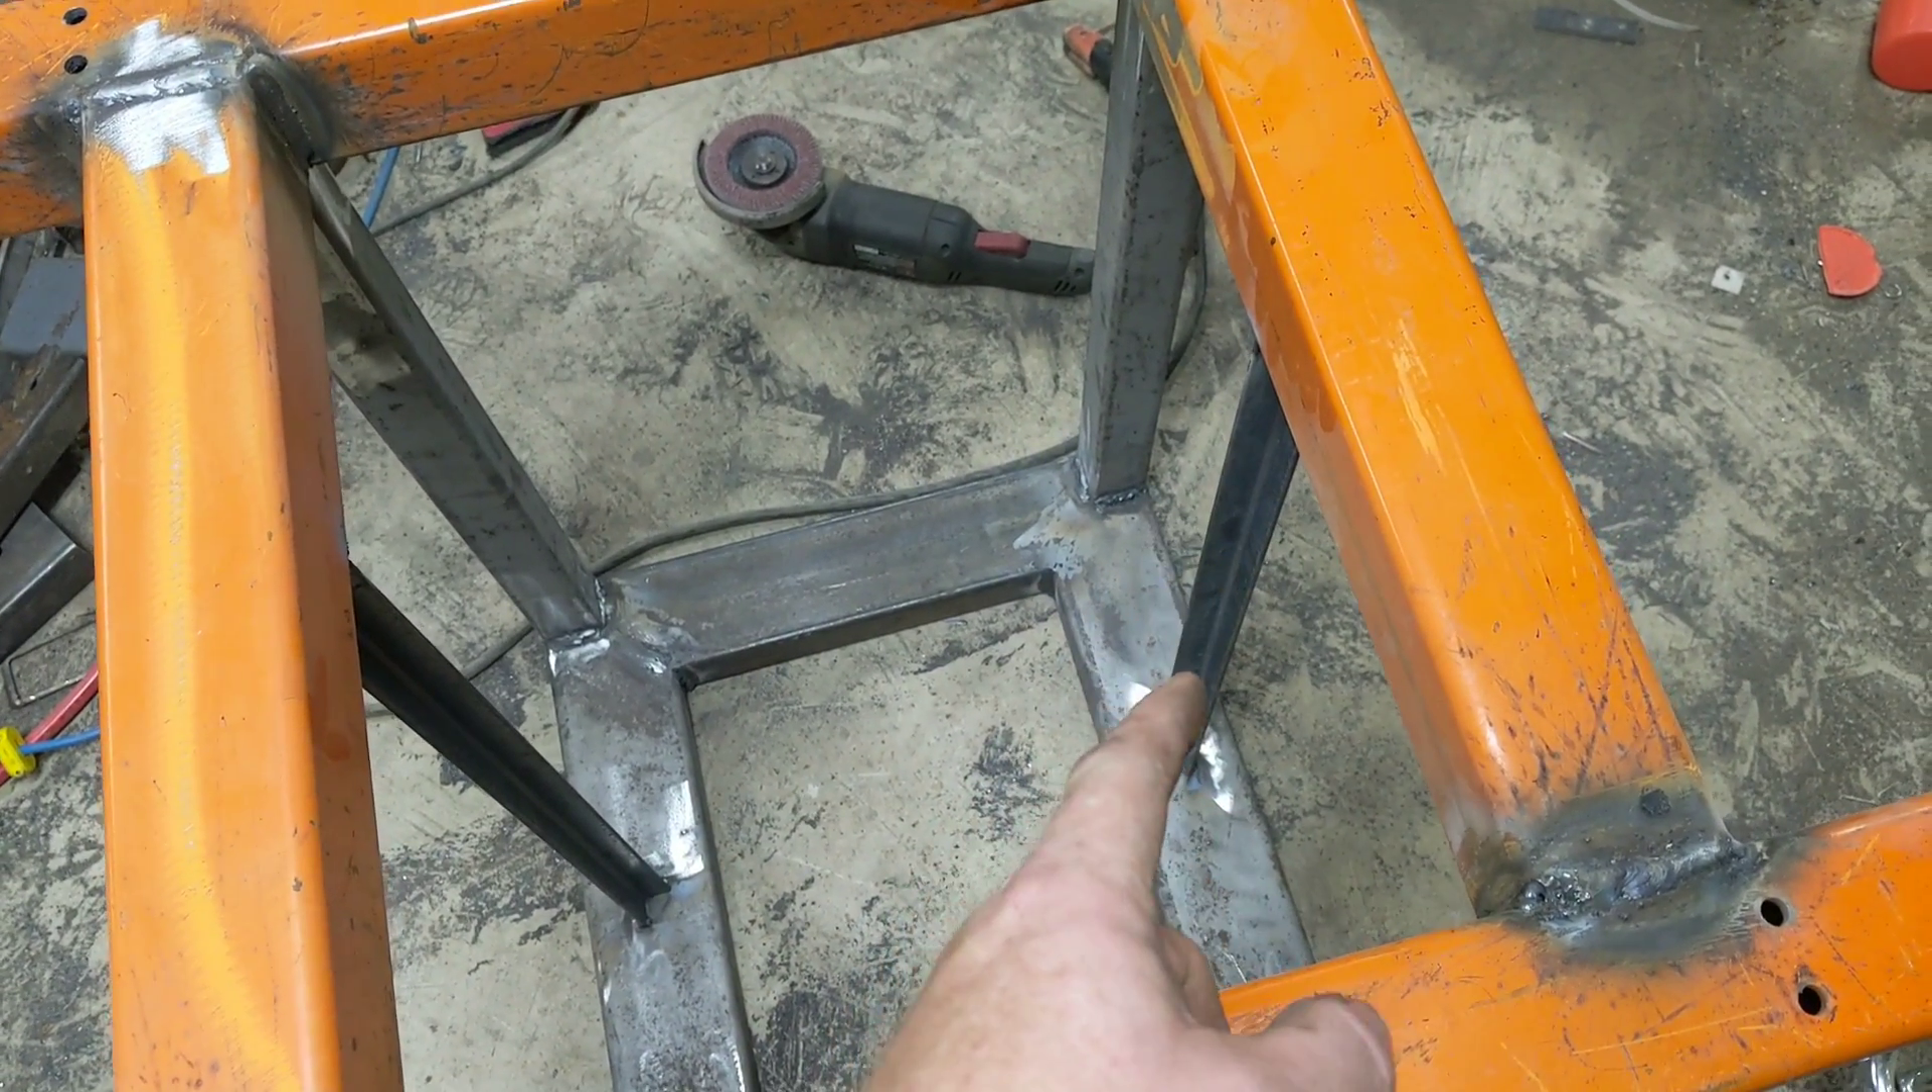I did weld some vertical struts in here and those are going to hold some of the guides that the Organizers slide on.